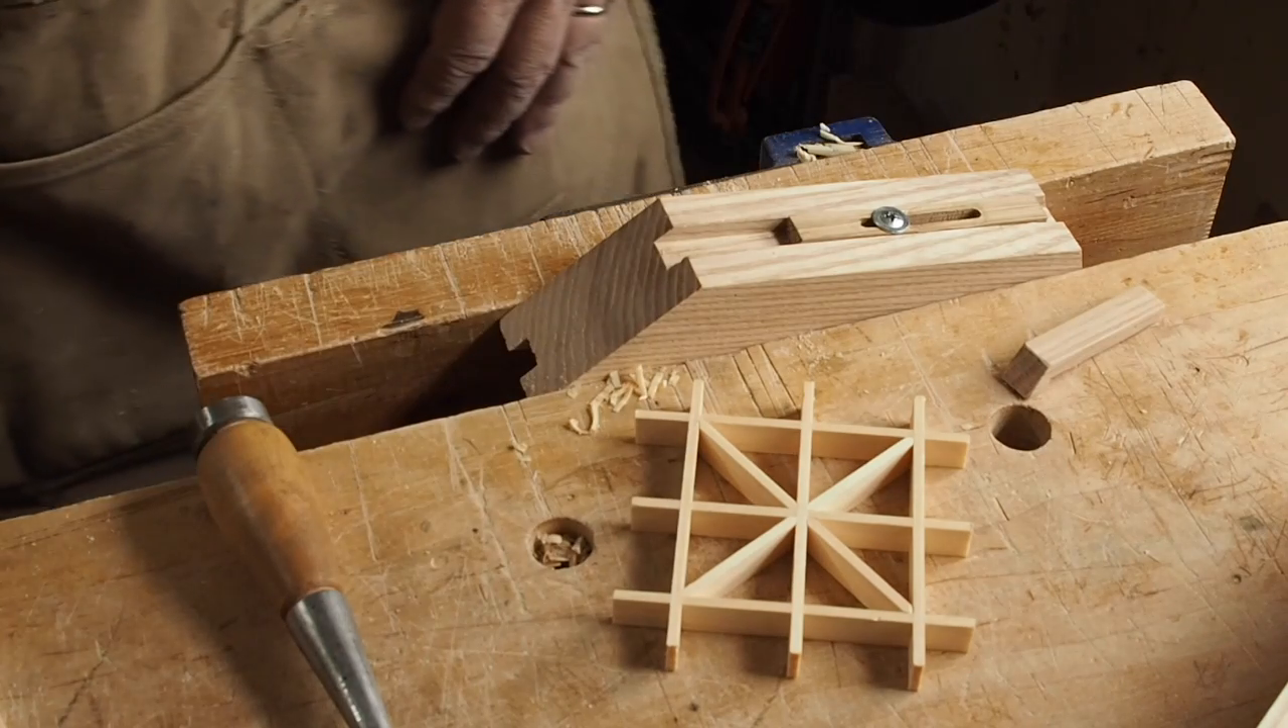Okay so with the four diagonals in place that went pretty quick.